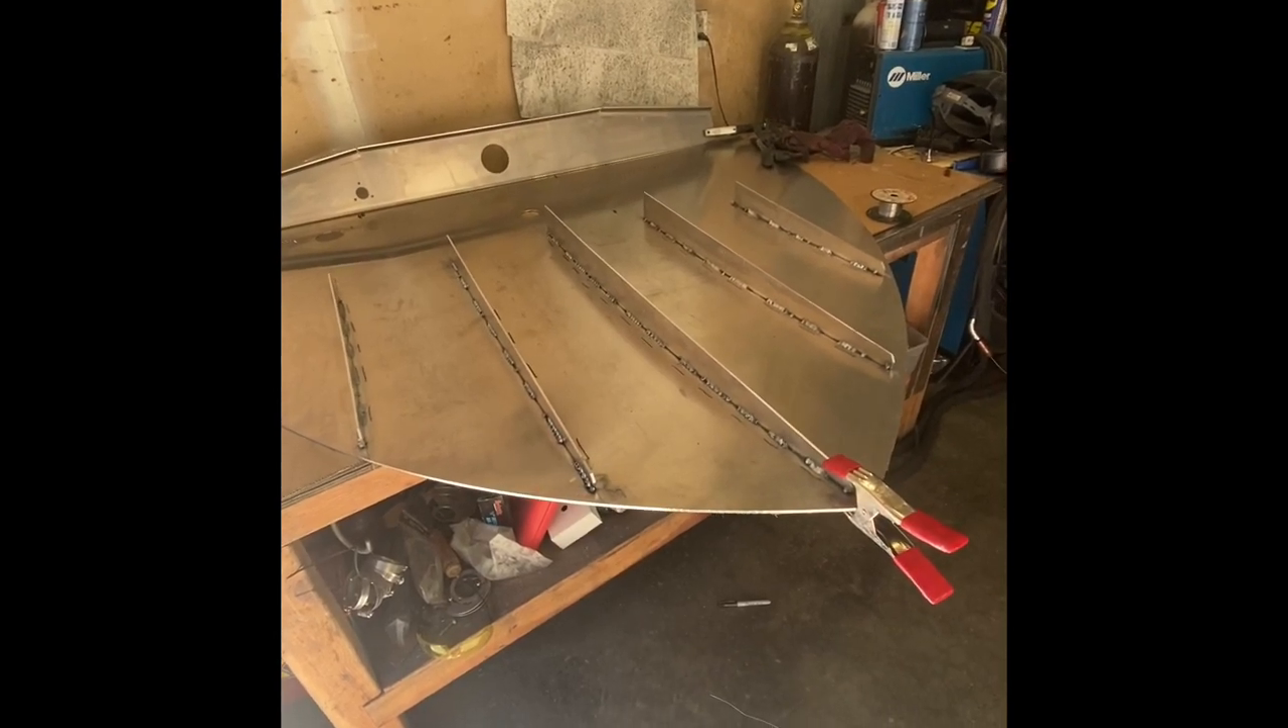All right folks here's the uh the bow deck assembly with uh five stringers underneath of it for support.